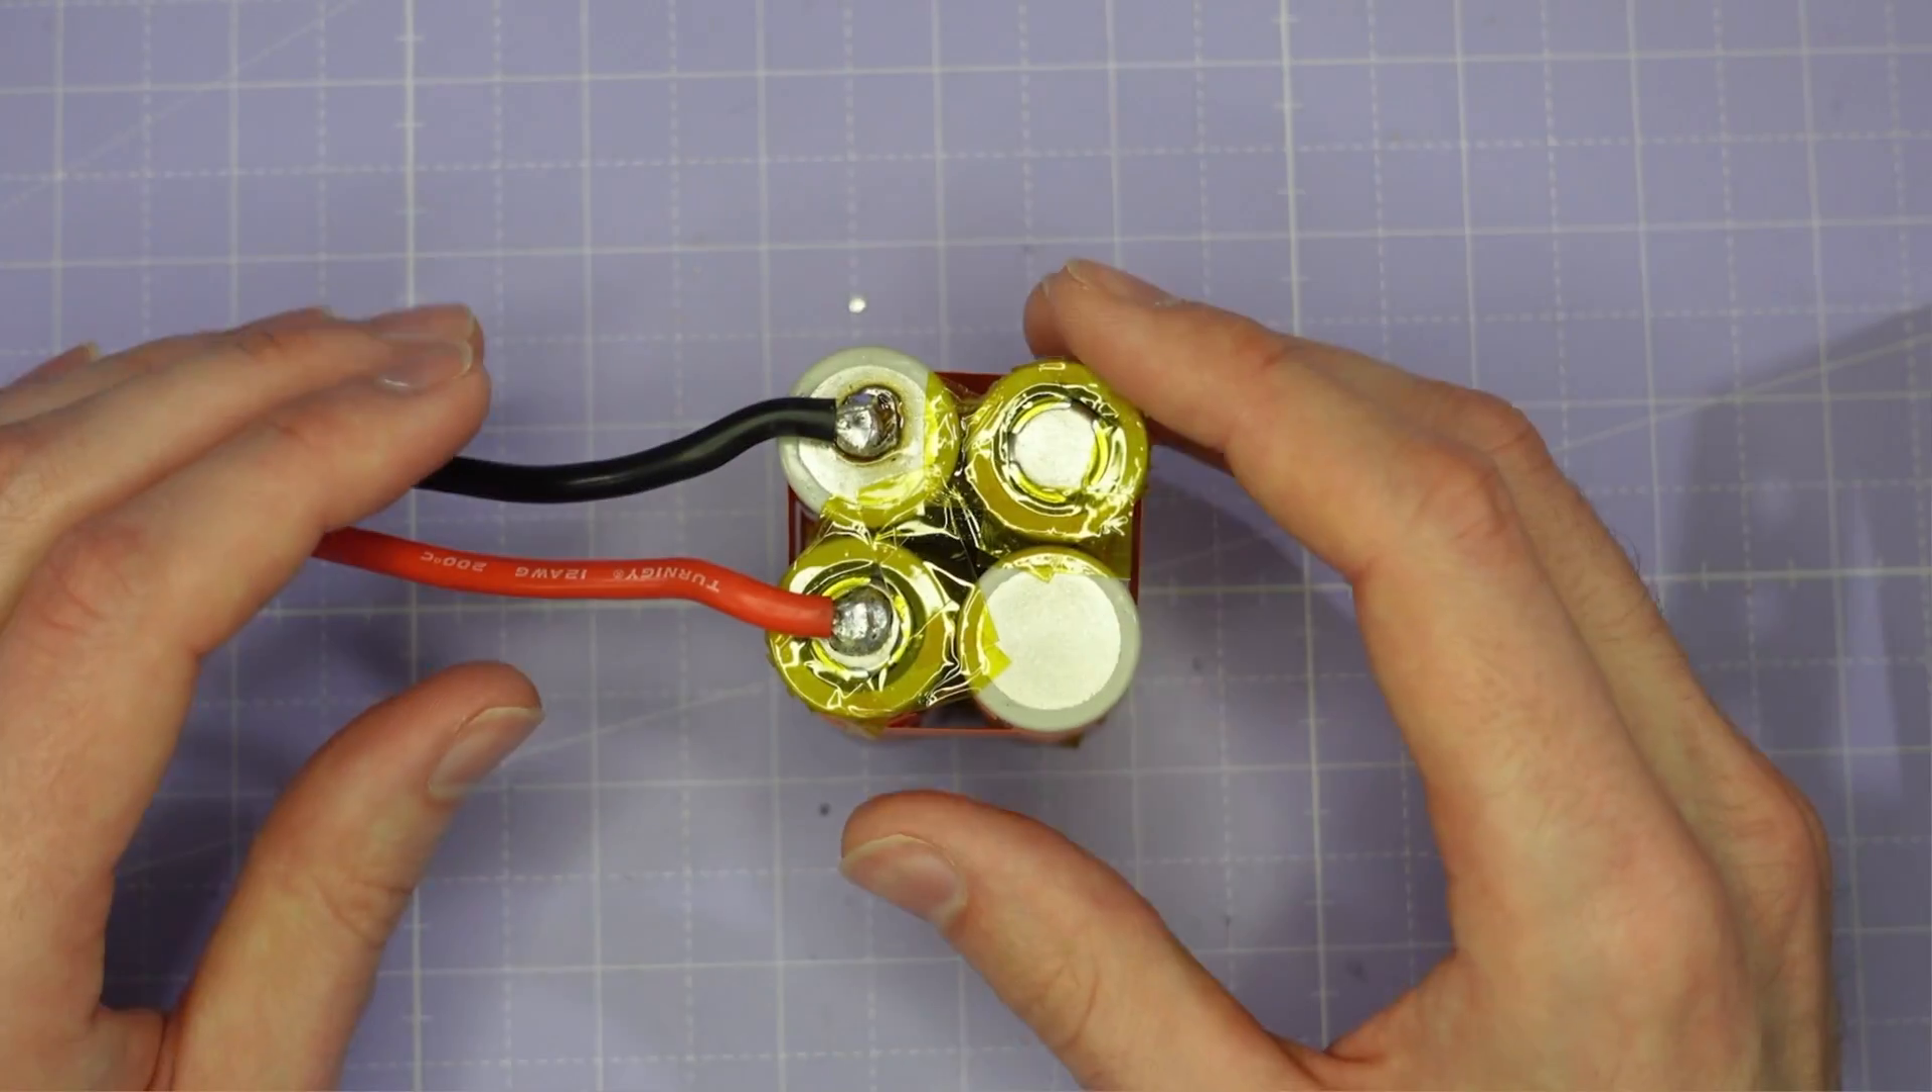Alright so now we've got our discharge lead soldered on, positive and negative.